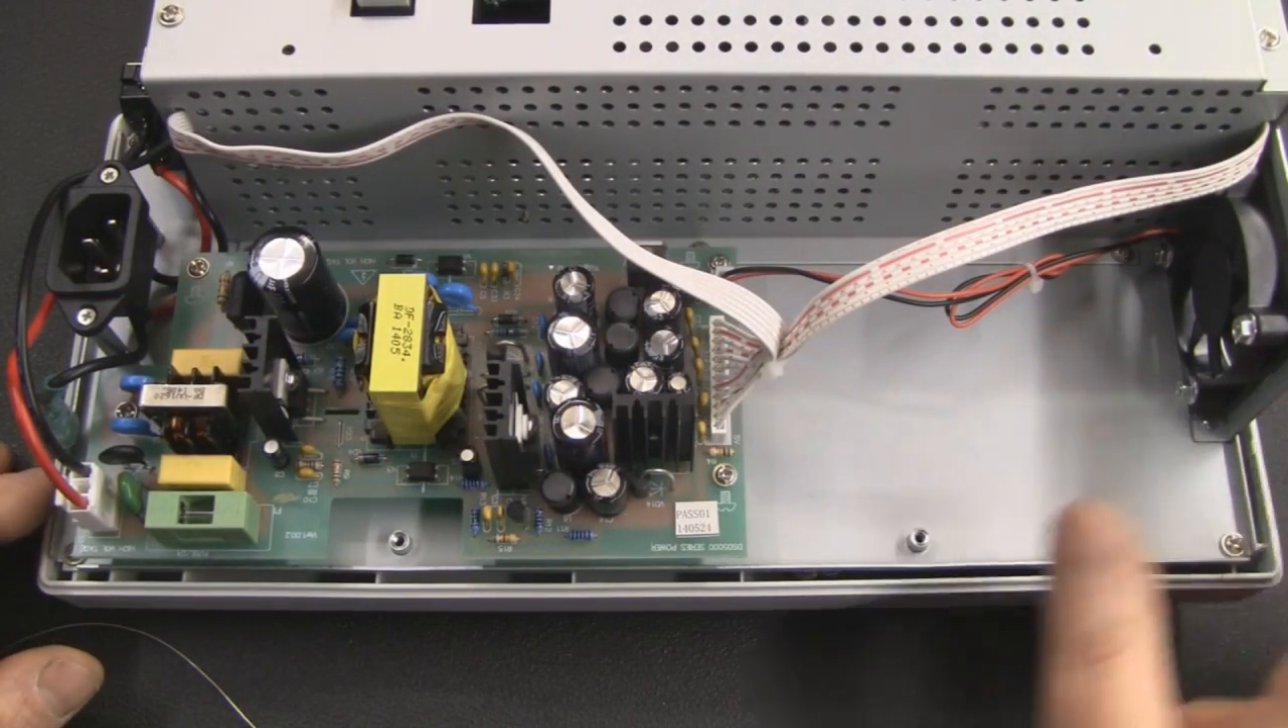So I've got the board in place and I've cleaned all that fluff out of the oscilloscope.